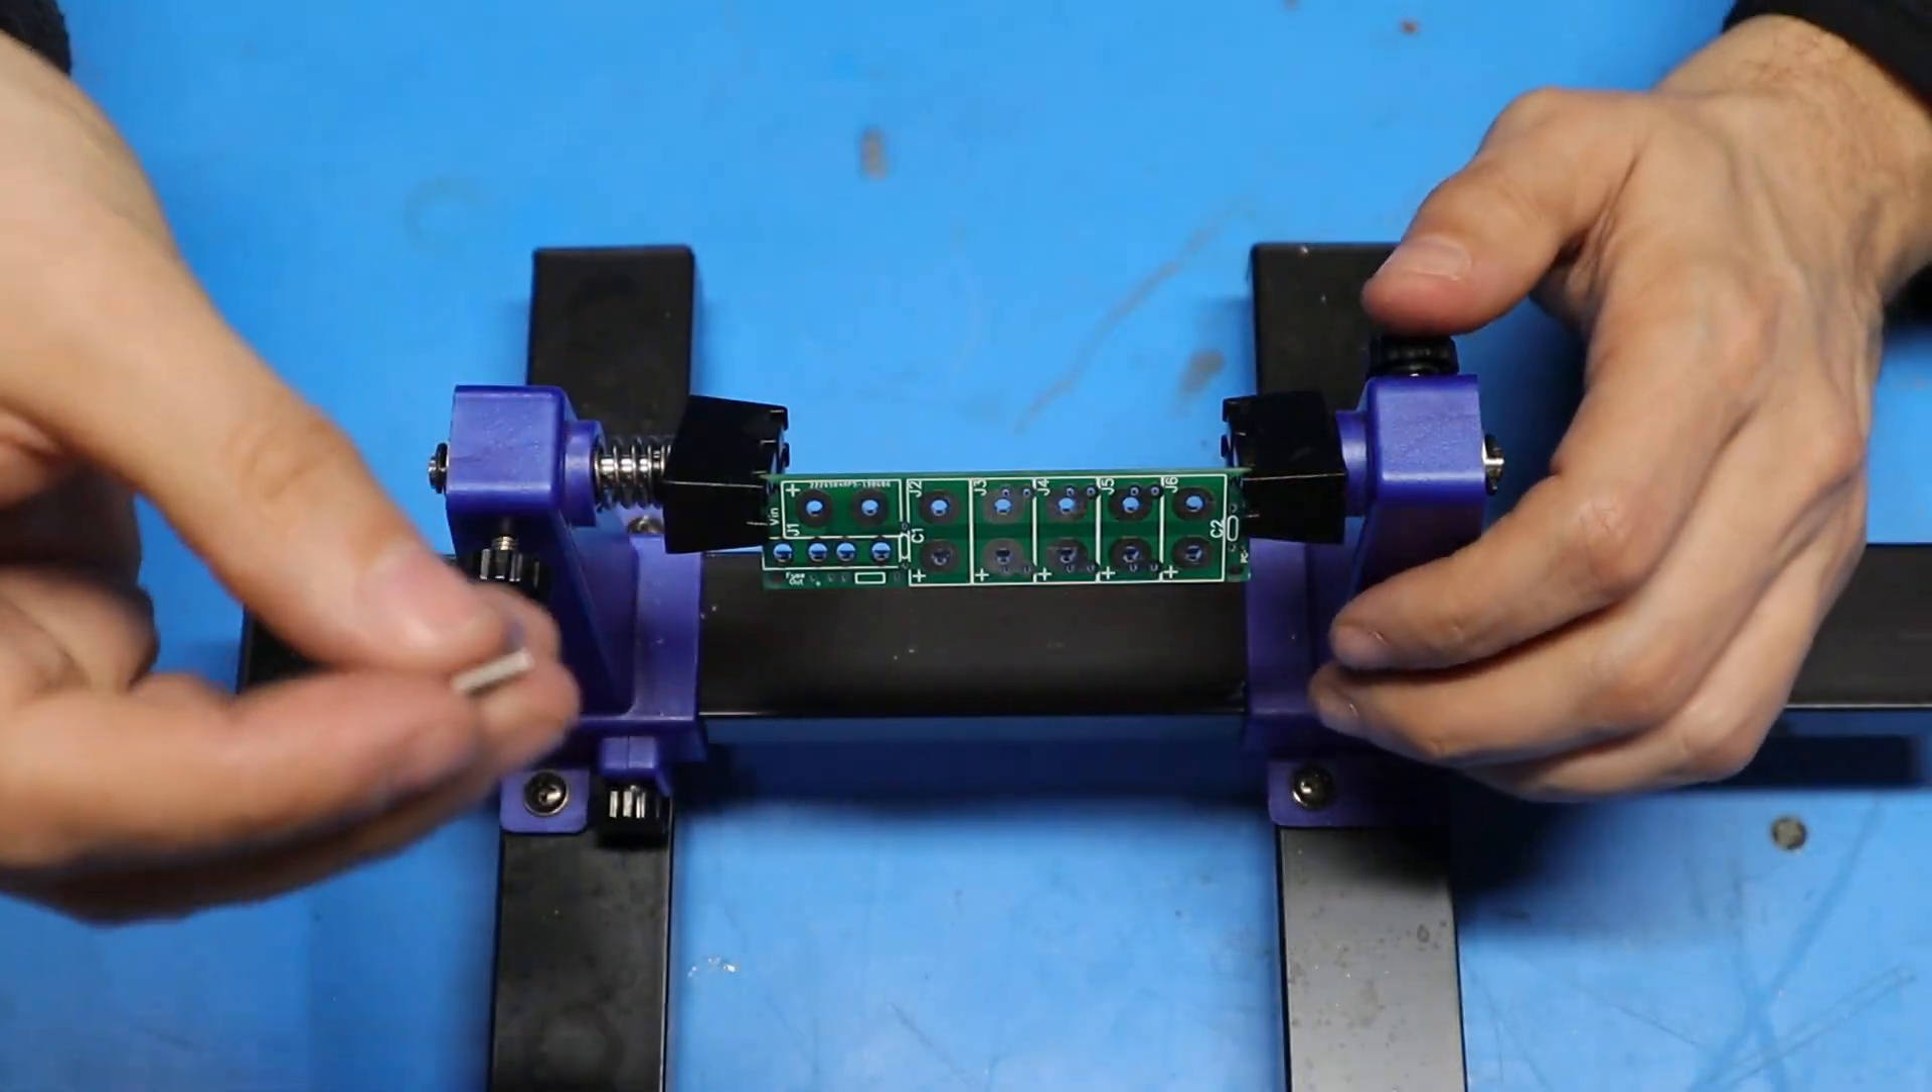As you can see I've got the printed circuit board mounted in my board holder.